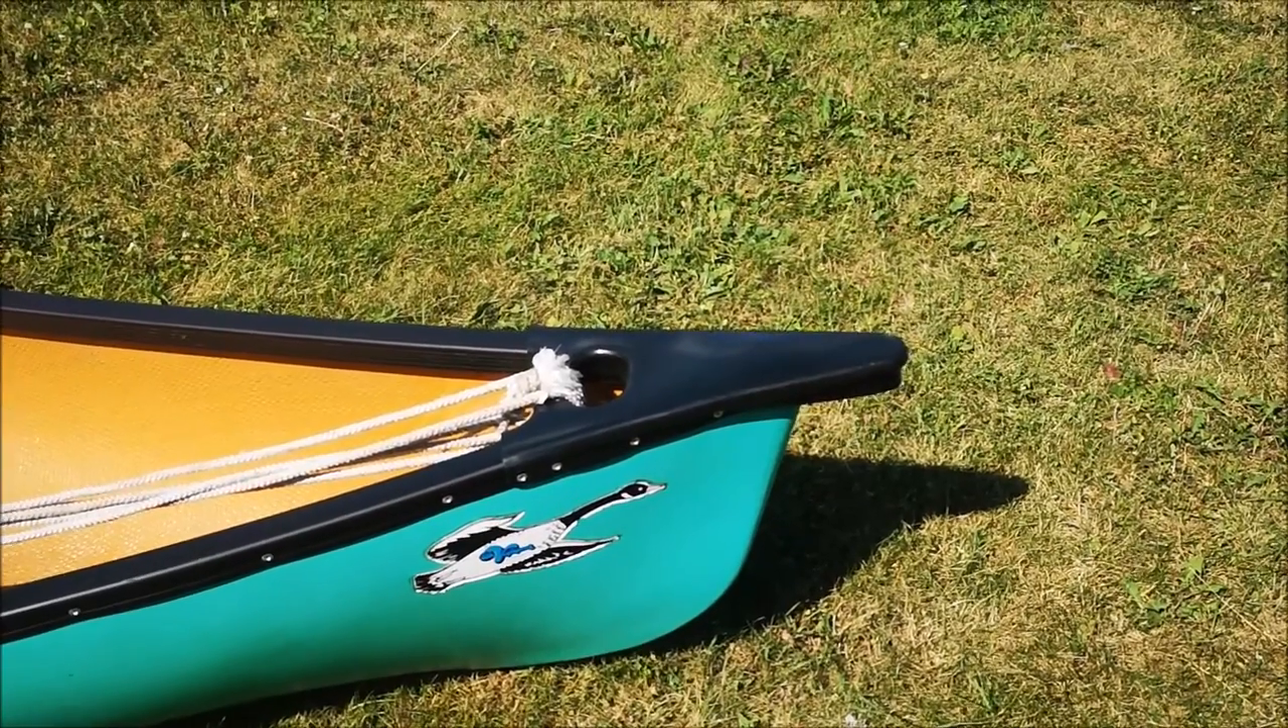The decks didn't fit quite as as nicely as obviously there's an overhang there but they don't they're not meant to fit this particular canoe and they're meant to fit a number of other canoe styles.